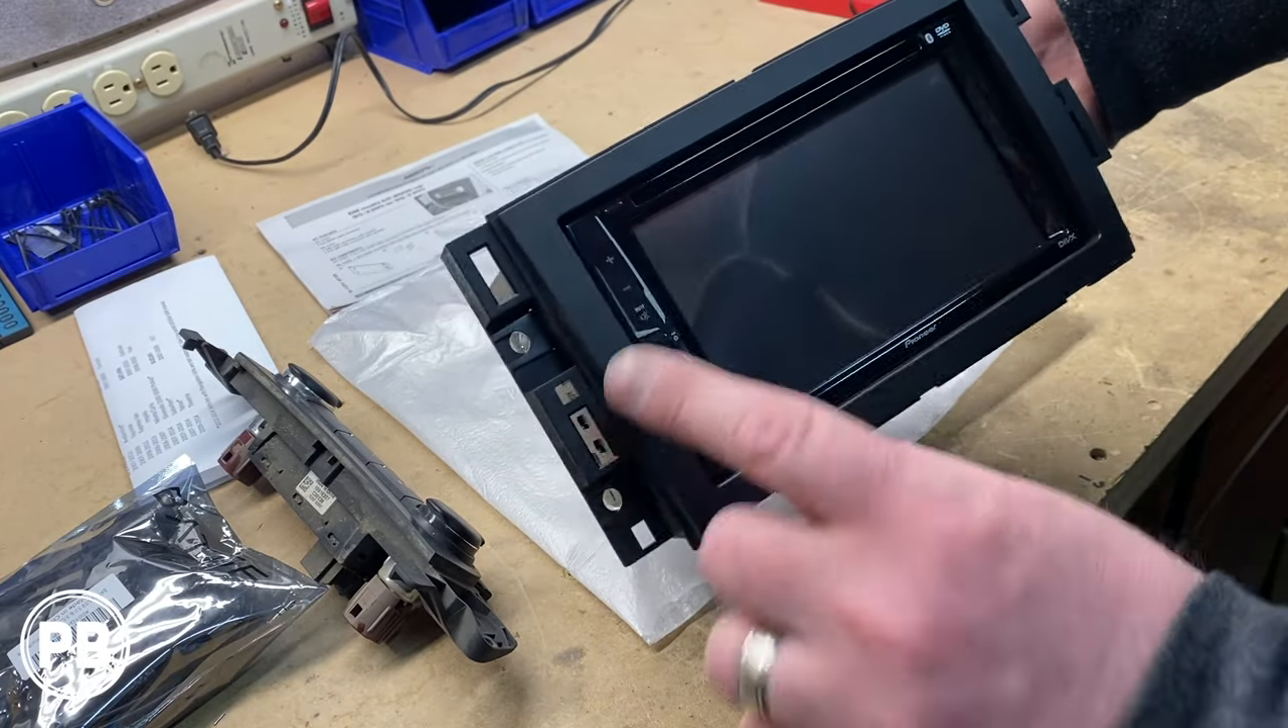Okay, so we went ahead and got the dash kit up on the radio. Nice and even. Everything looks good there.